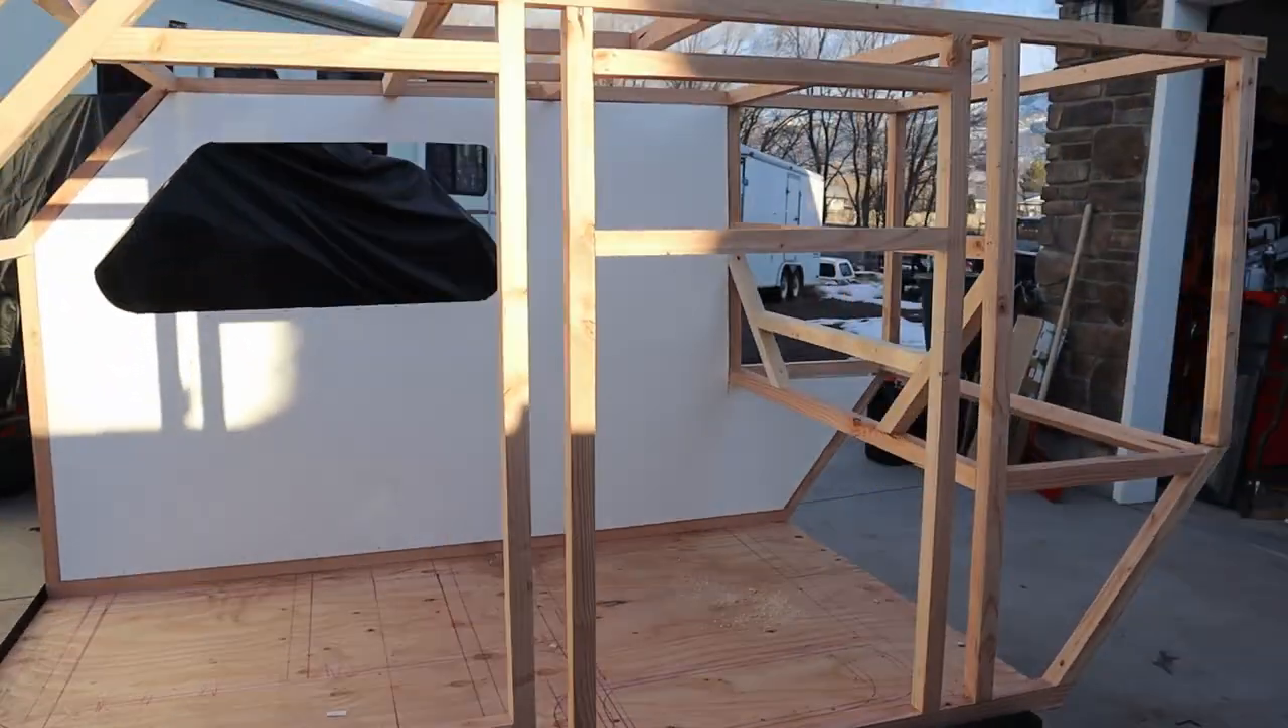We've got the uh most of the frame most of the framing done.